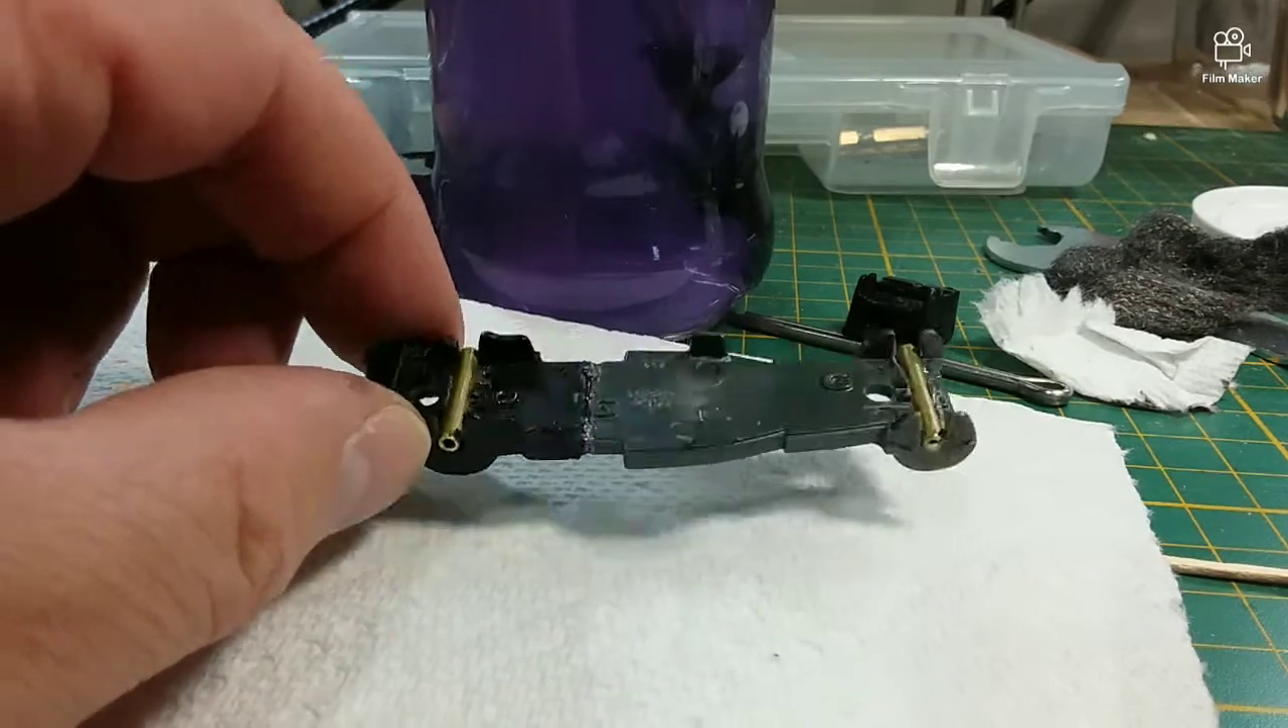Well, looks like we have the axle tubes inside our chassis here.